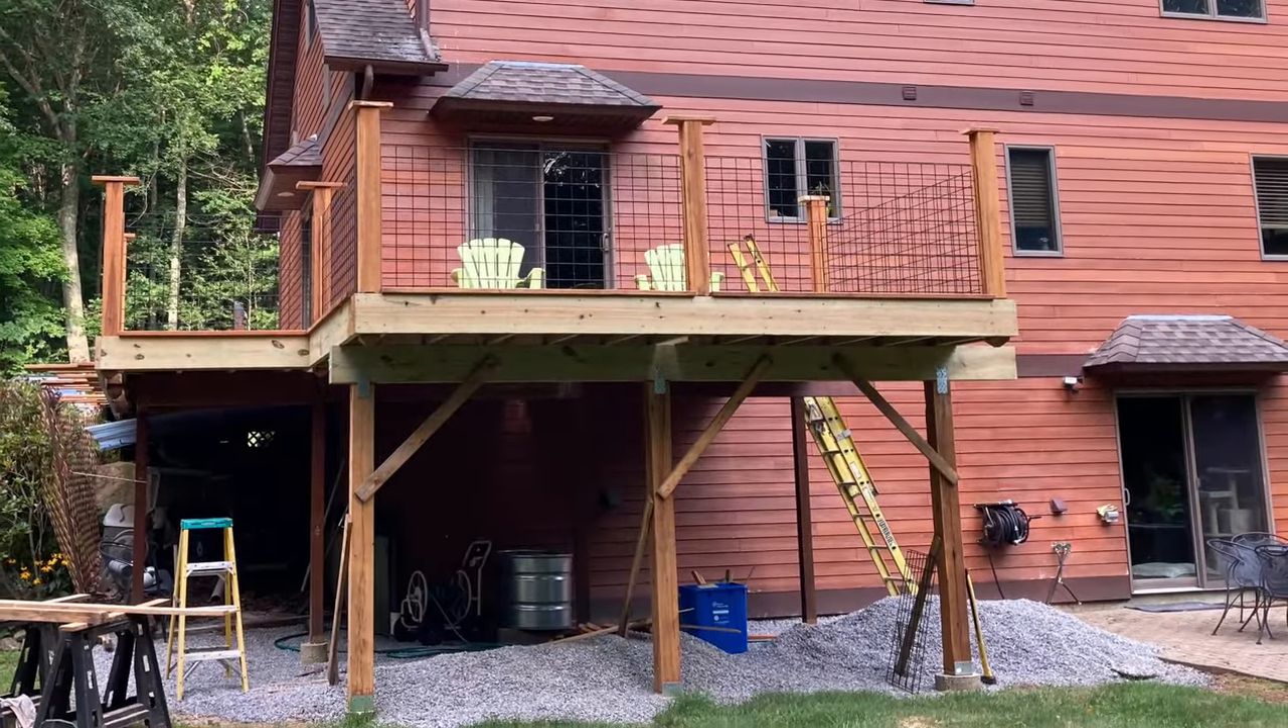Started putting up the wild hog railing. Starting to look a little bit like a deck.